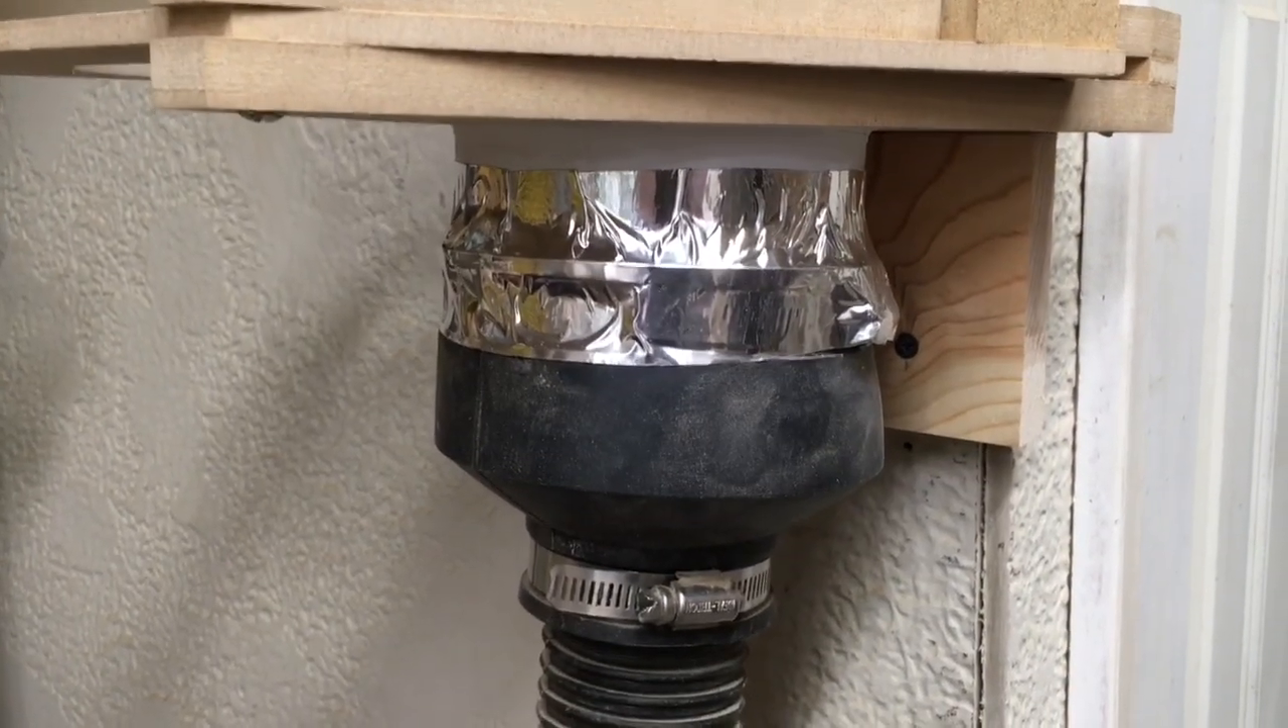Okay this is the way I currently have it where the adapter is just fixed to the blast gate and it's taped on.